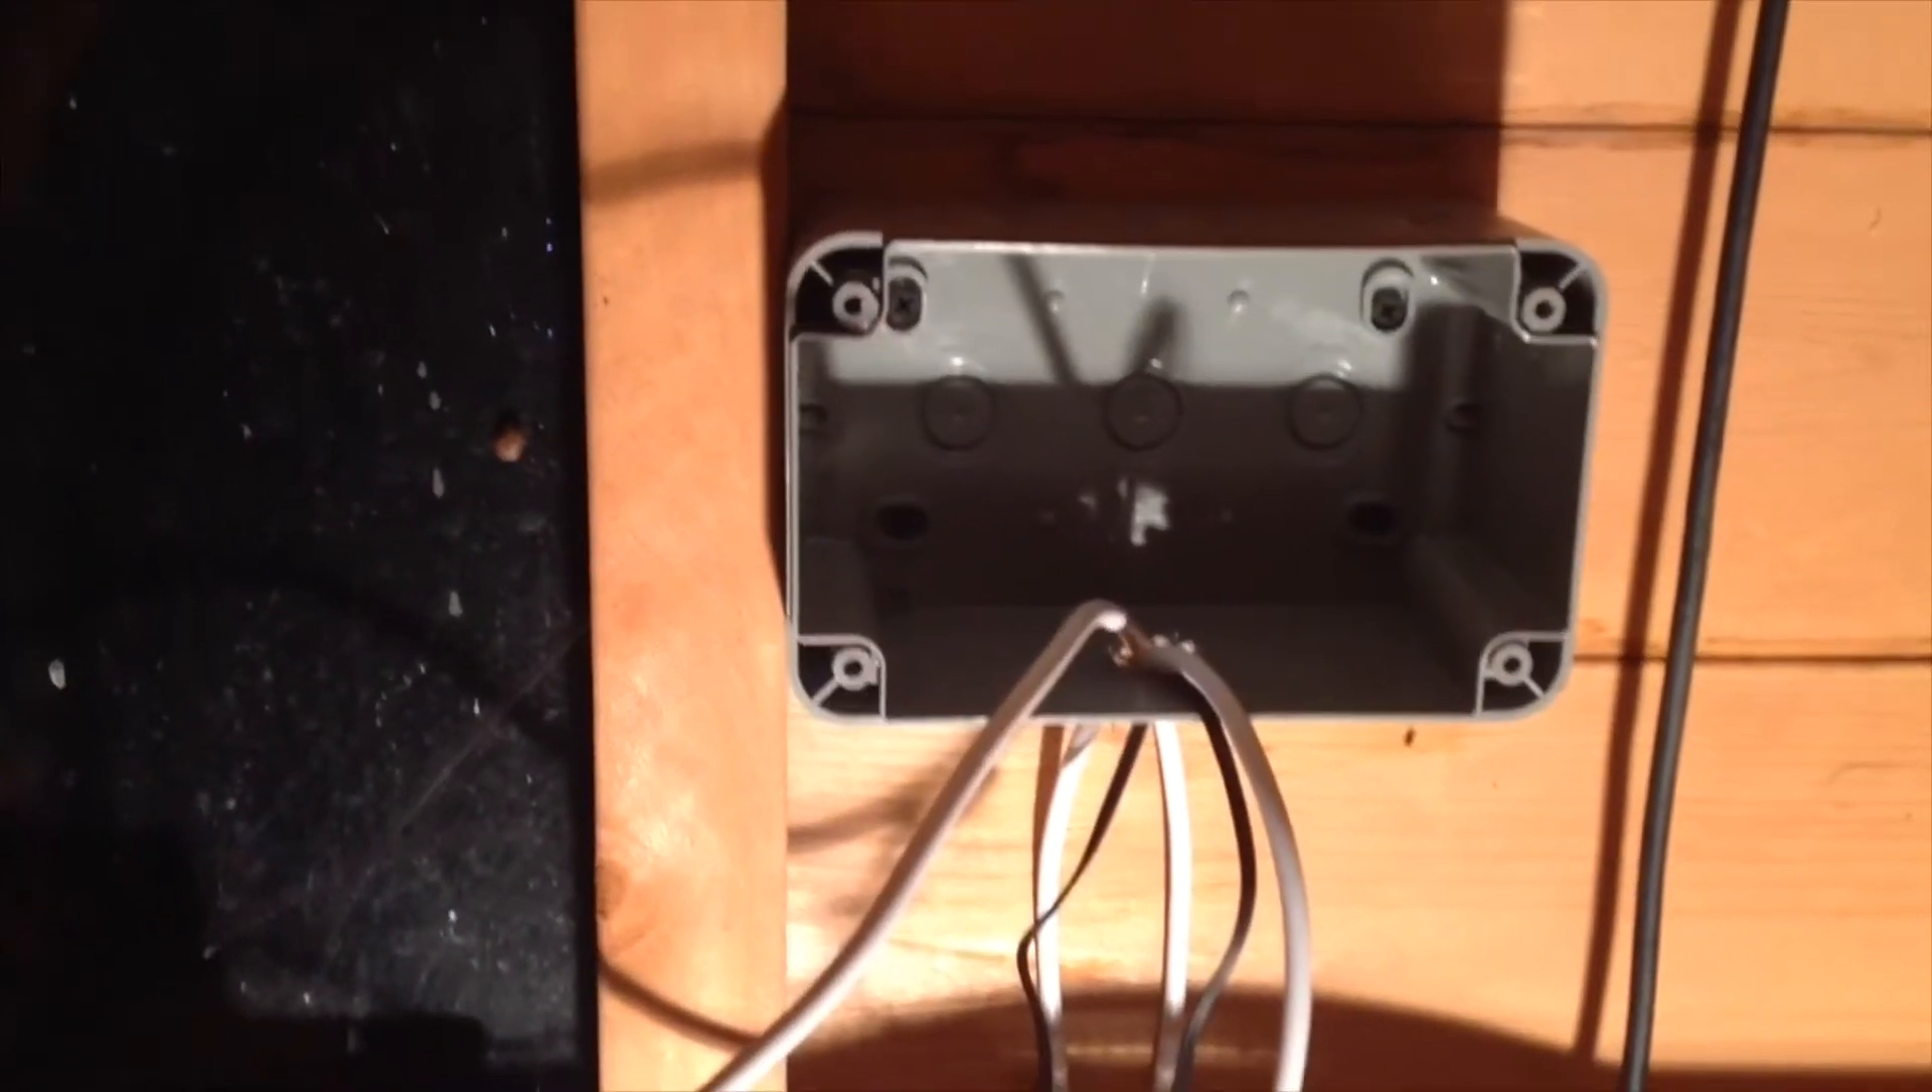The box is on the wall.